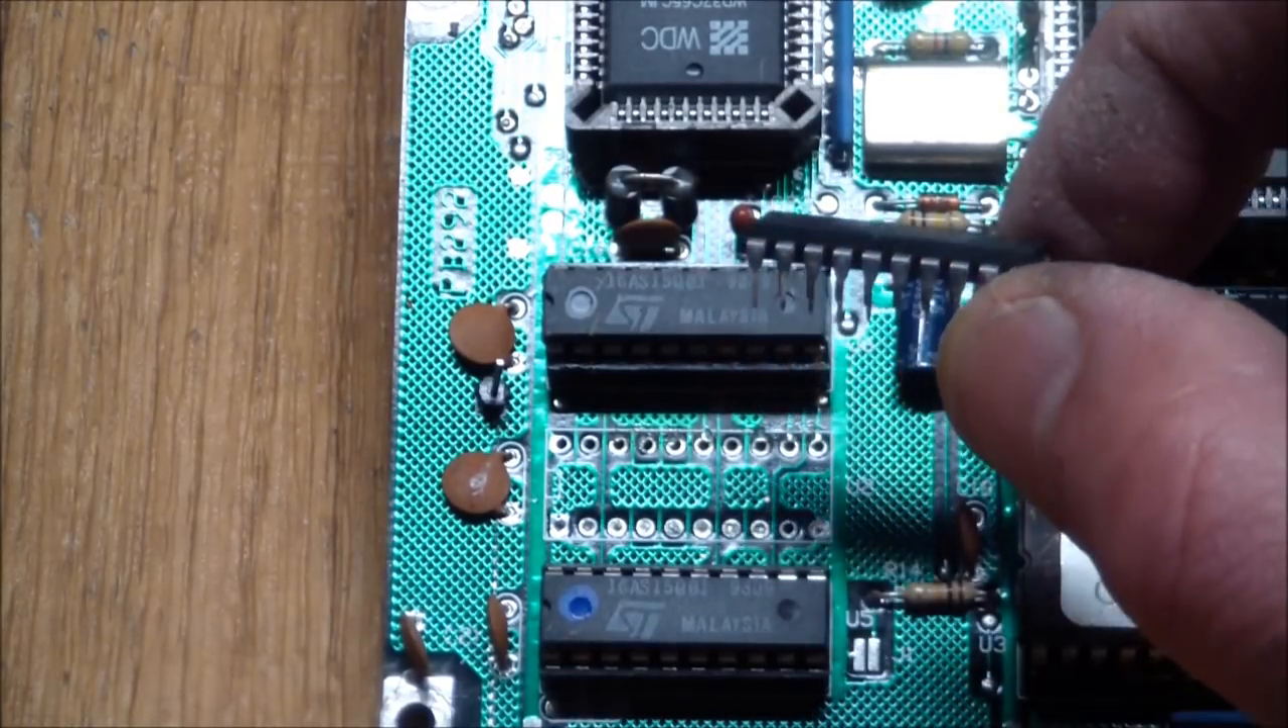And finally, without any force, I got the chip out. And here it is.